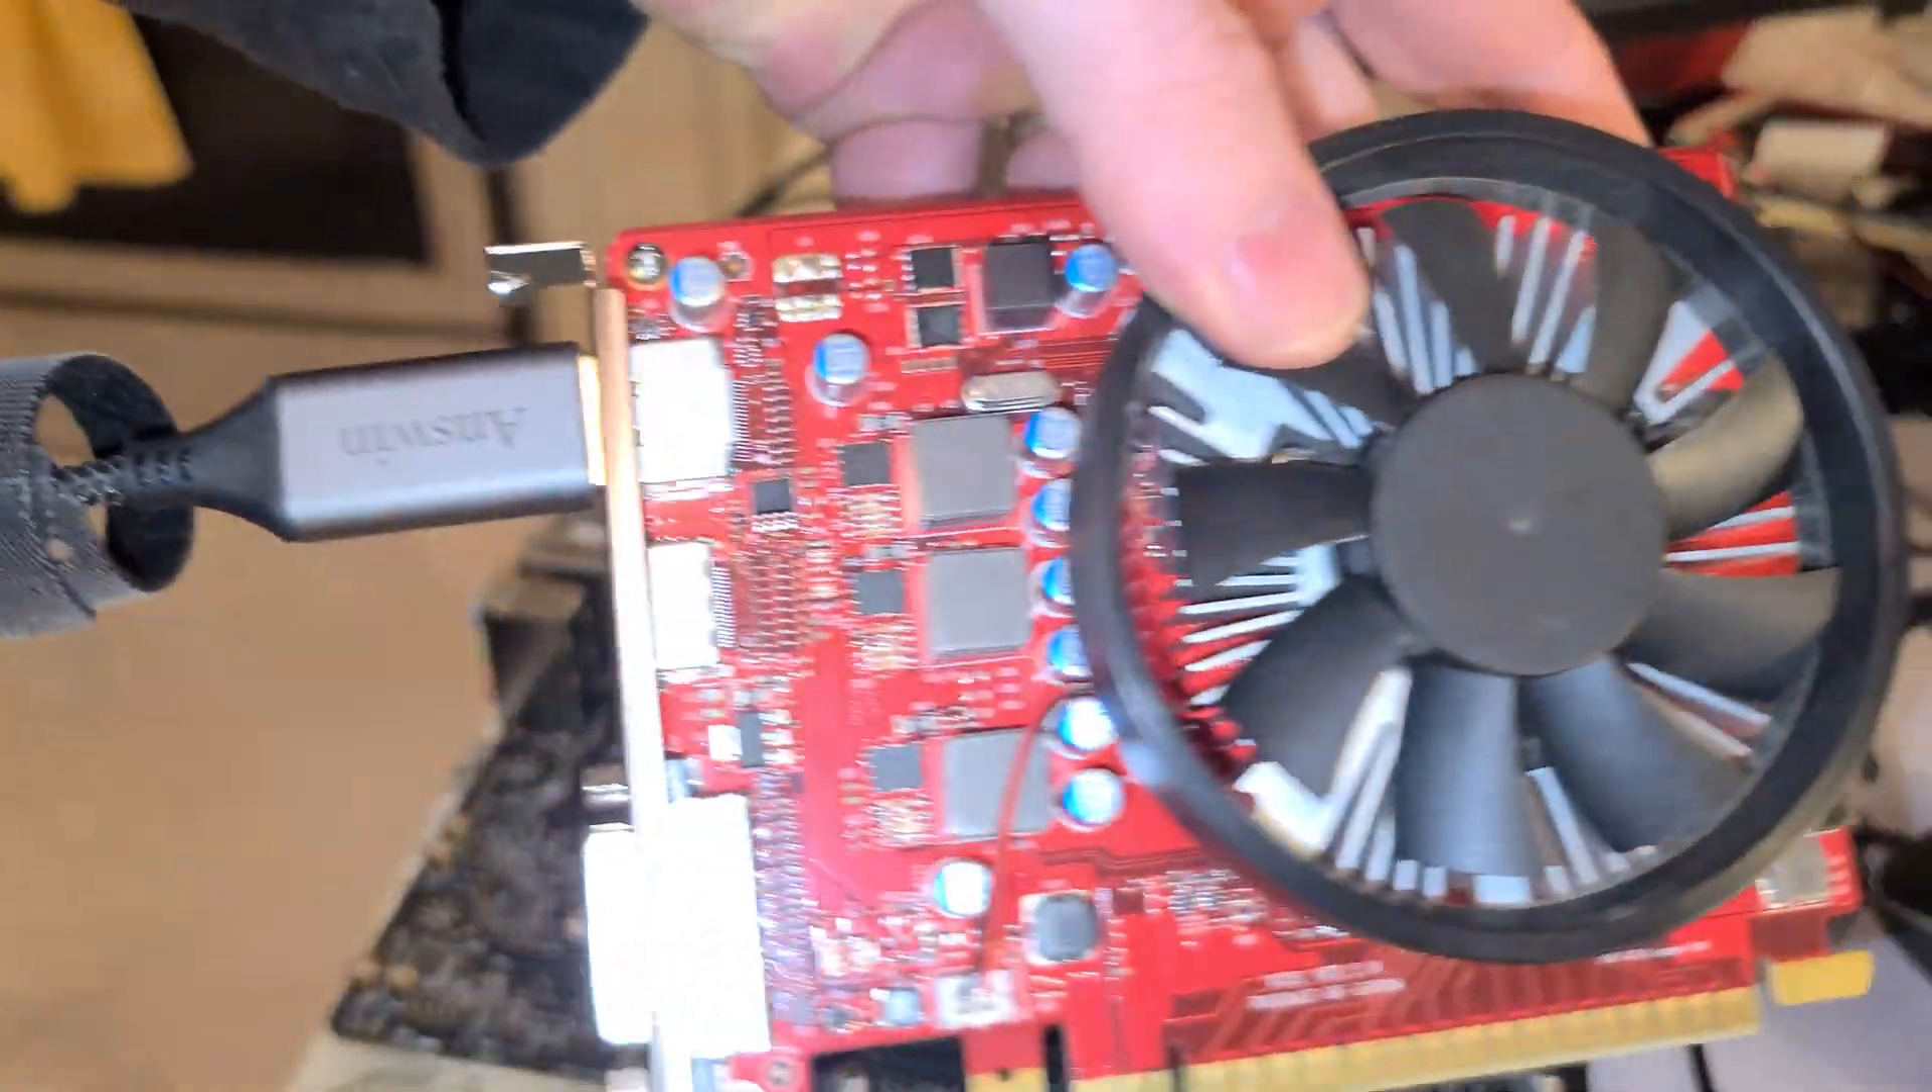Graphics card already has the HDMI cable plugged in.